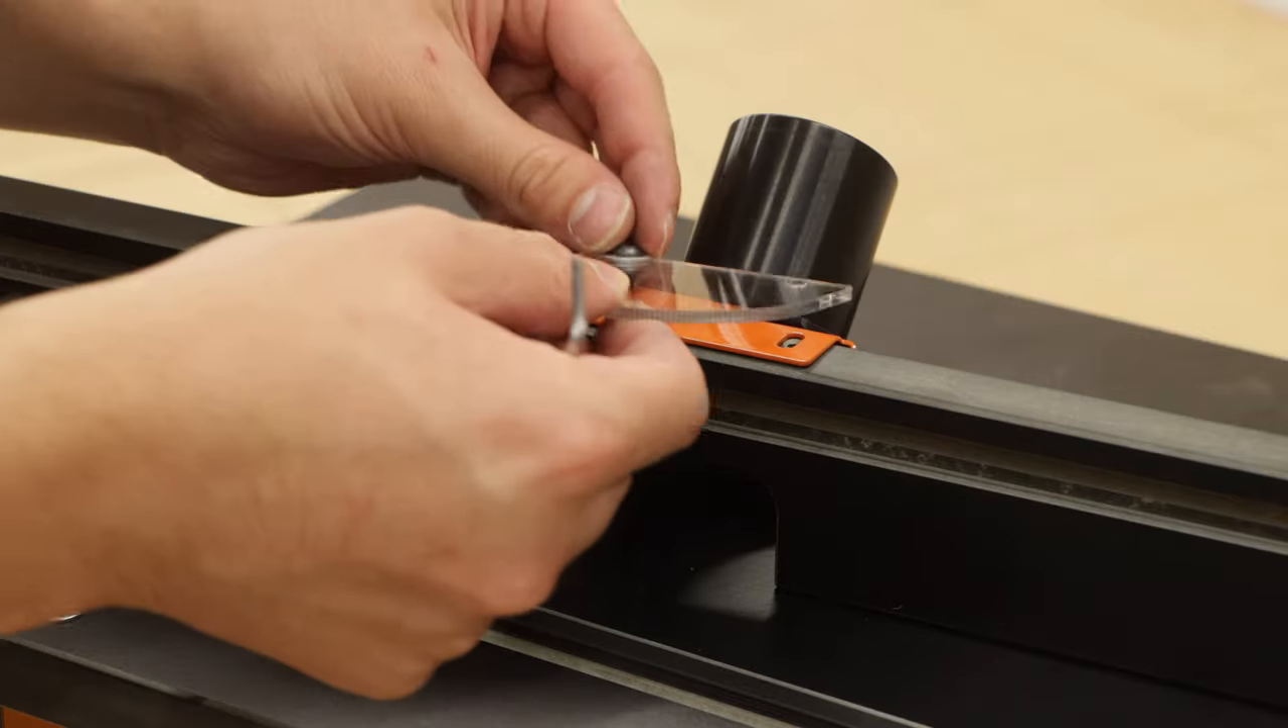I just forgot this blade guard gets mounted on with these same two bolts so i need to remove those and then thread the bolts through the safety guard and into the same holes.